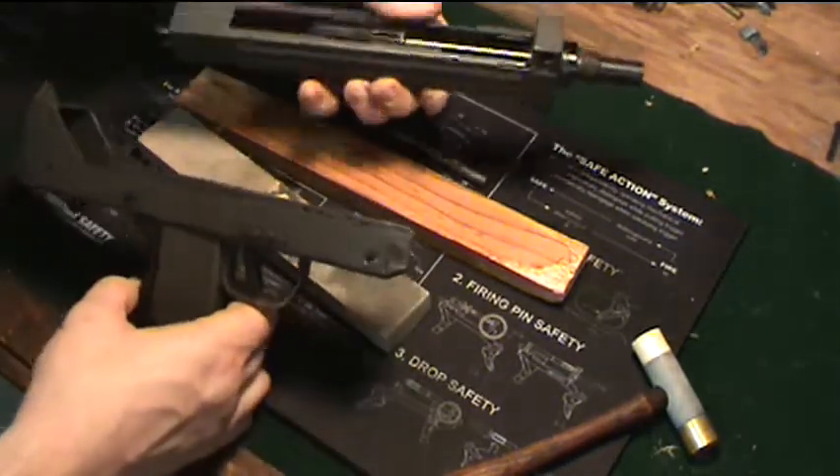Then you have your upper and lower receiver separated.